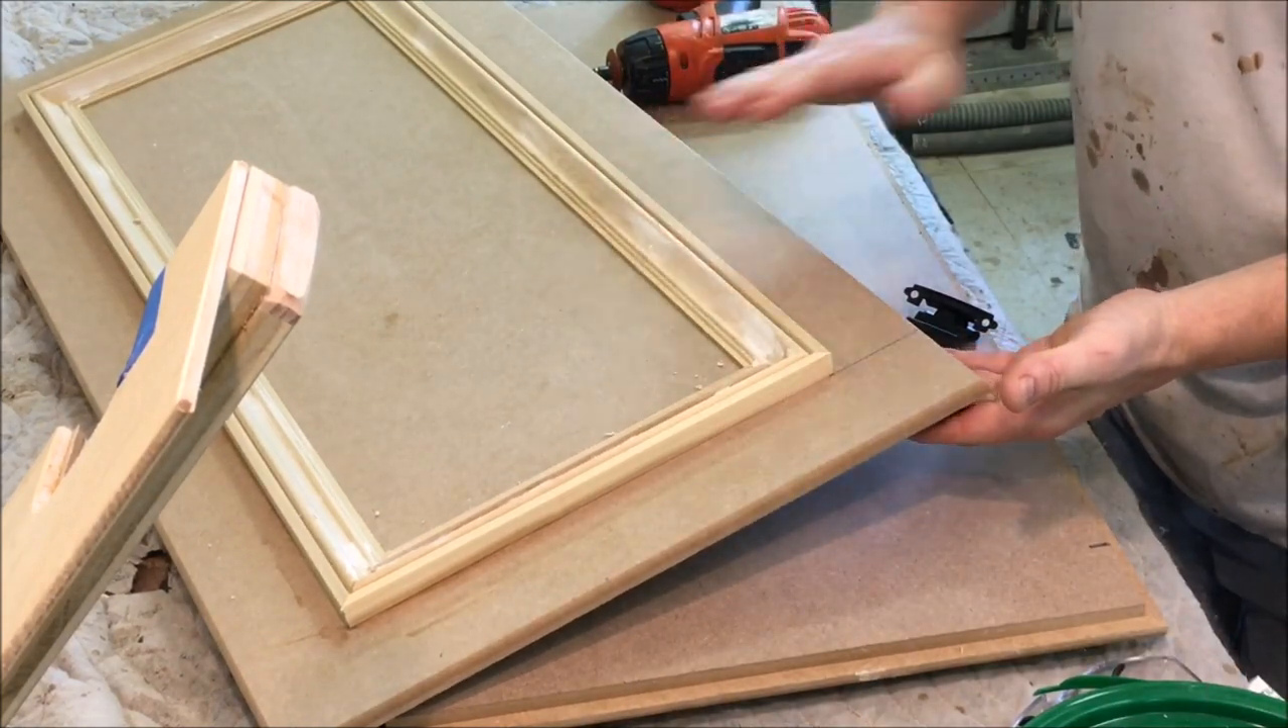I've finished putting the molding on and now we're going to put the hinges on, mock up the doors with the hinges on it.